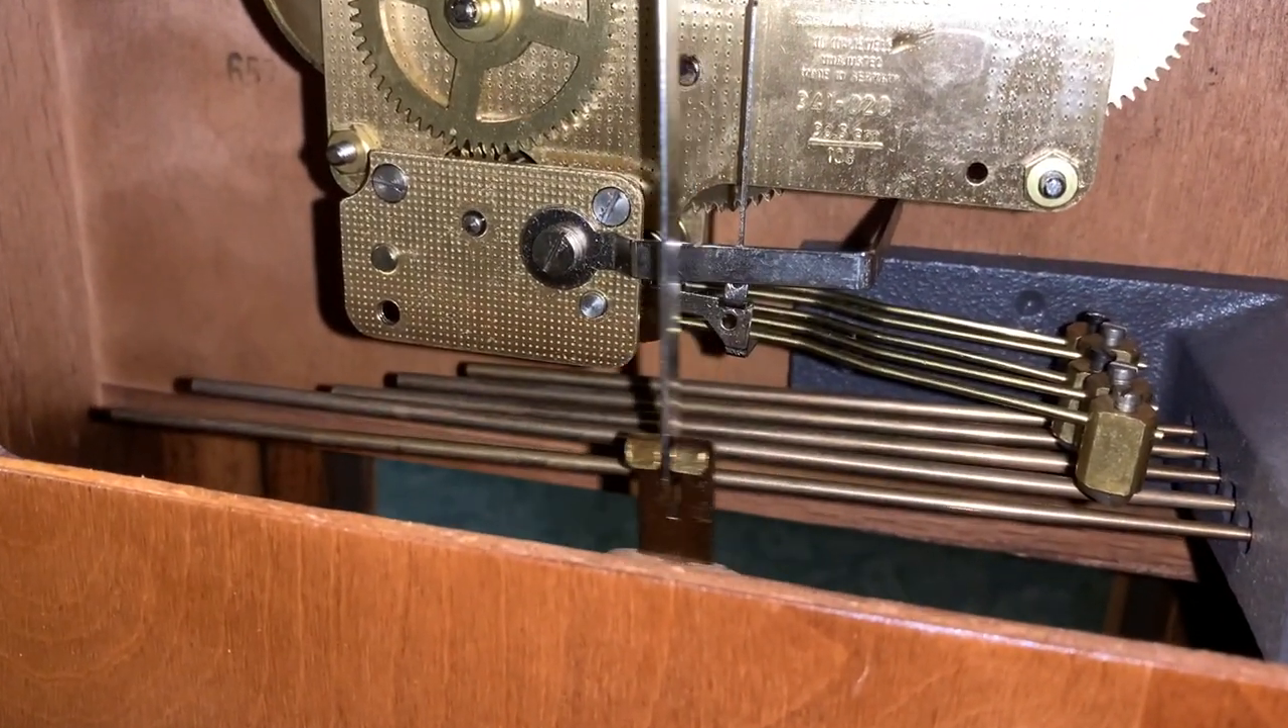The new chime rods are now installed.